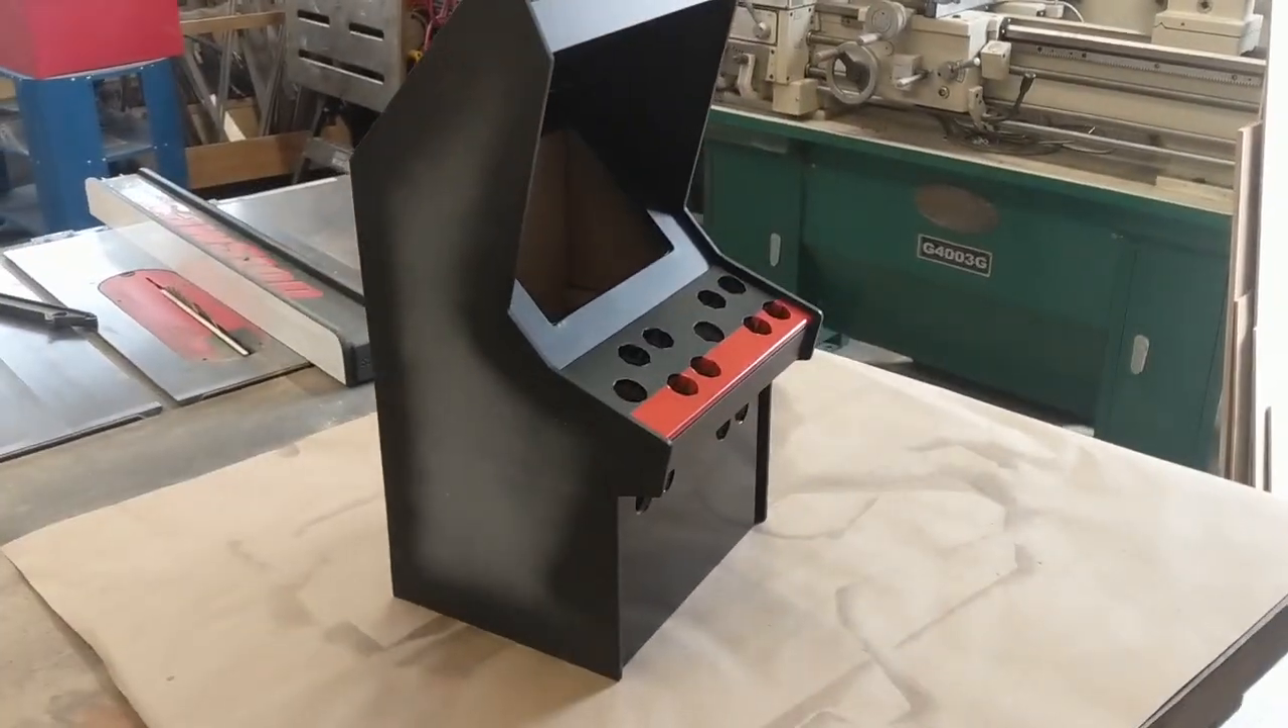The painting is all done so I've just done a quick test assembly.